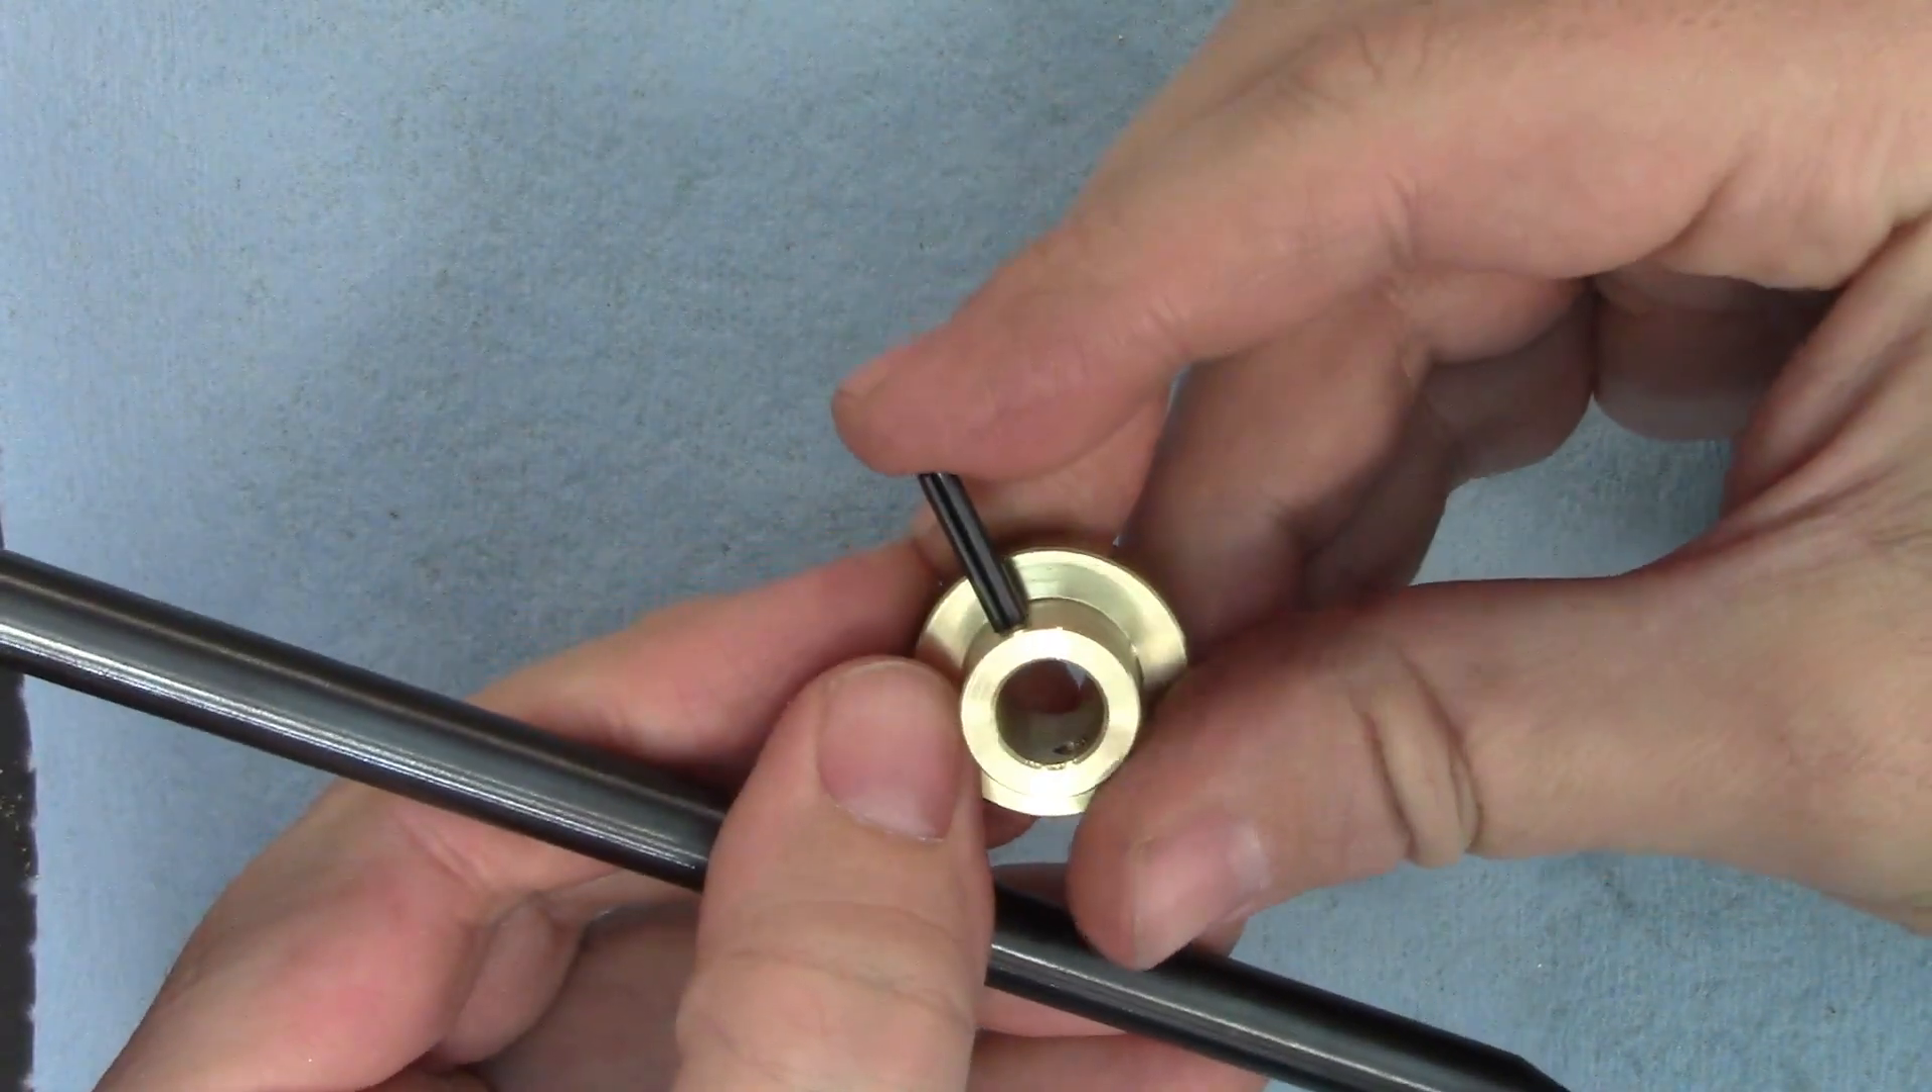I ve started the roll pin in the stop collar to make things a little bit easier on me.